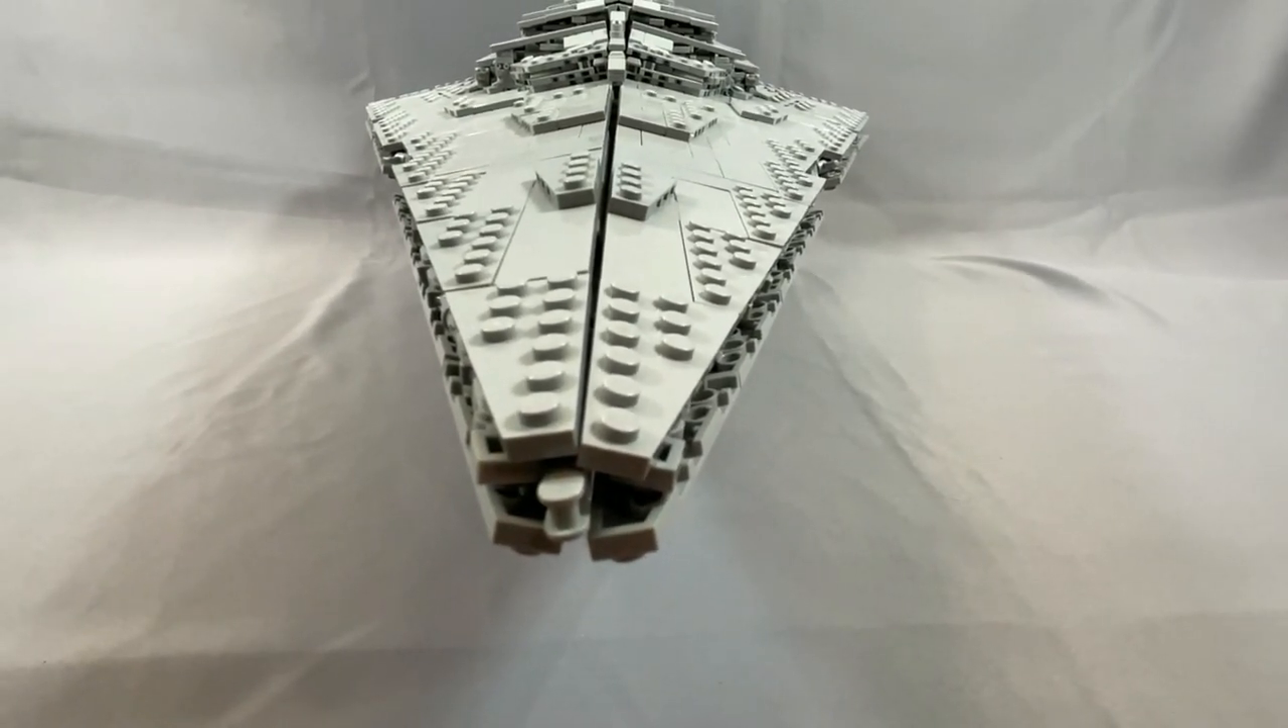On mine, there's a little bit of separation and unevenness, just because I've had this assembled for a while, and I think some of the connections might have sagged a little bit.